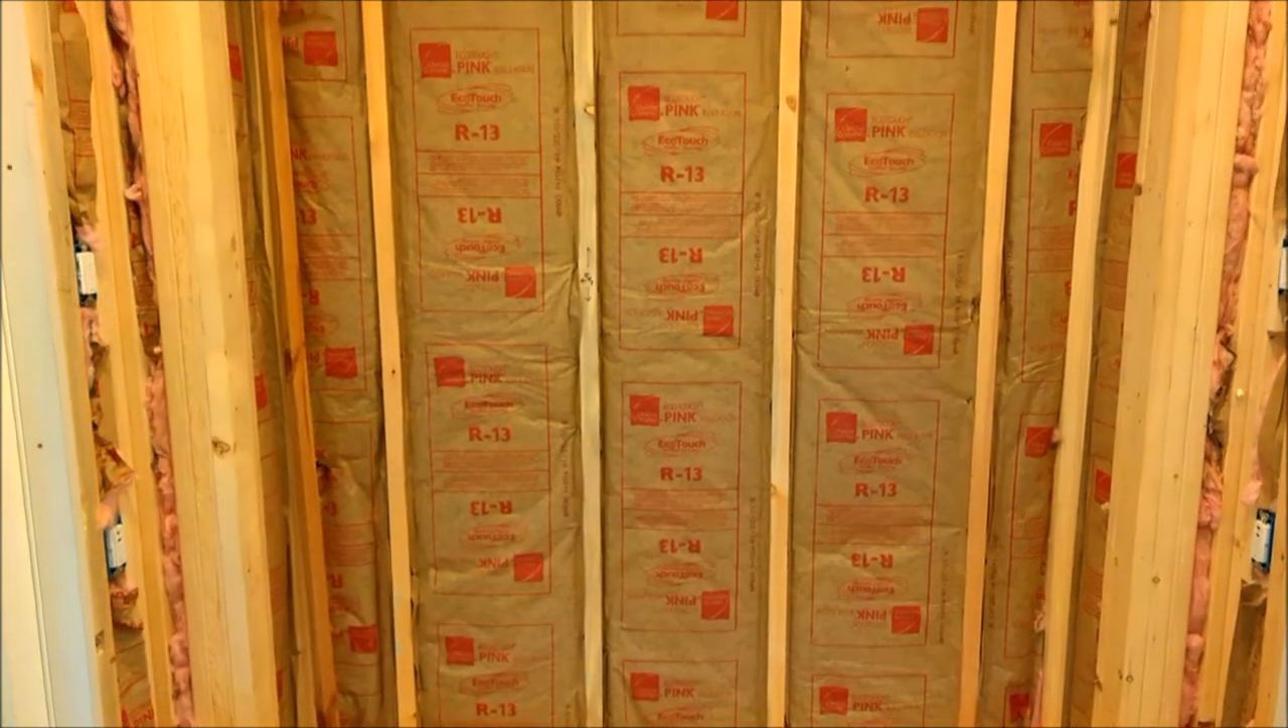You can see I've got the insulation installed at least most of it.